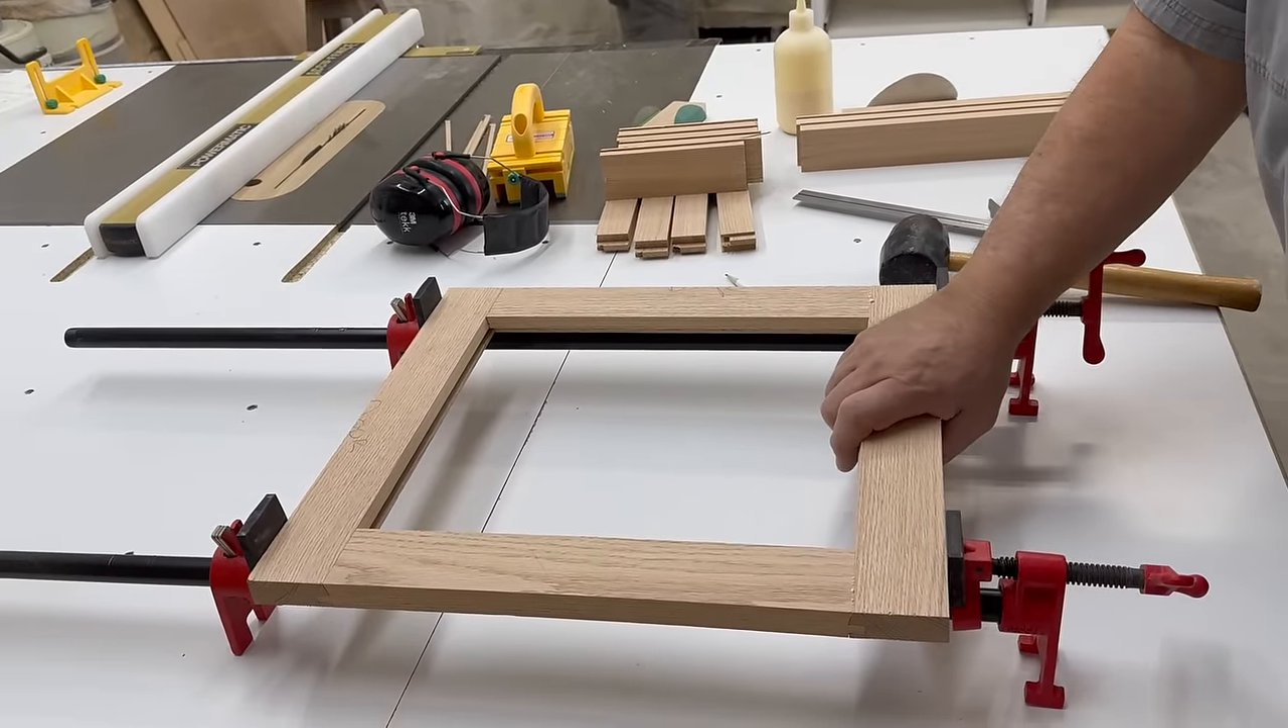There's one of our glass doors all glued together.